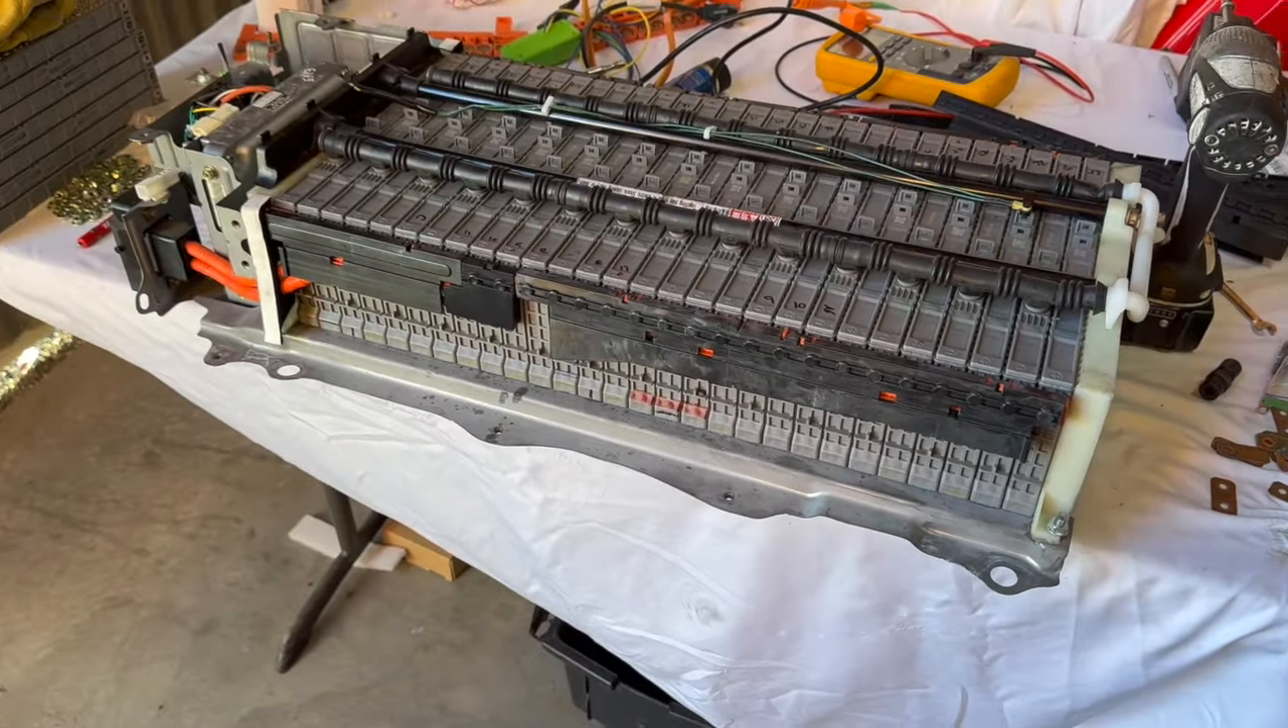Okay we have got this battery all reassembled.